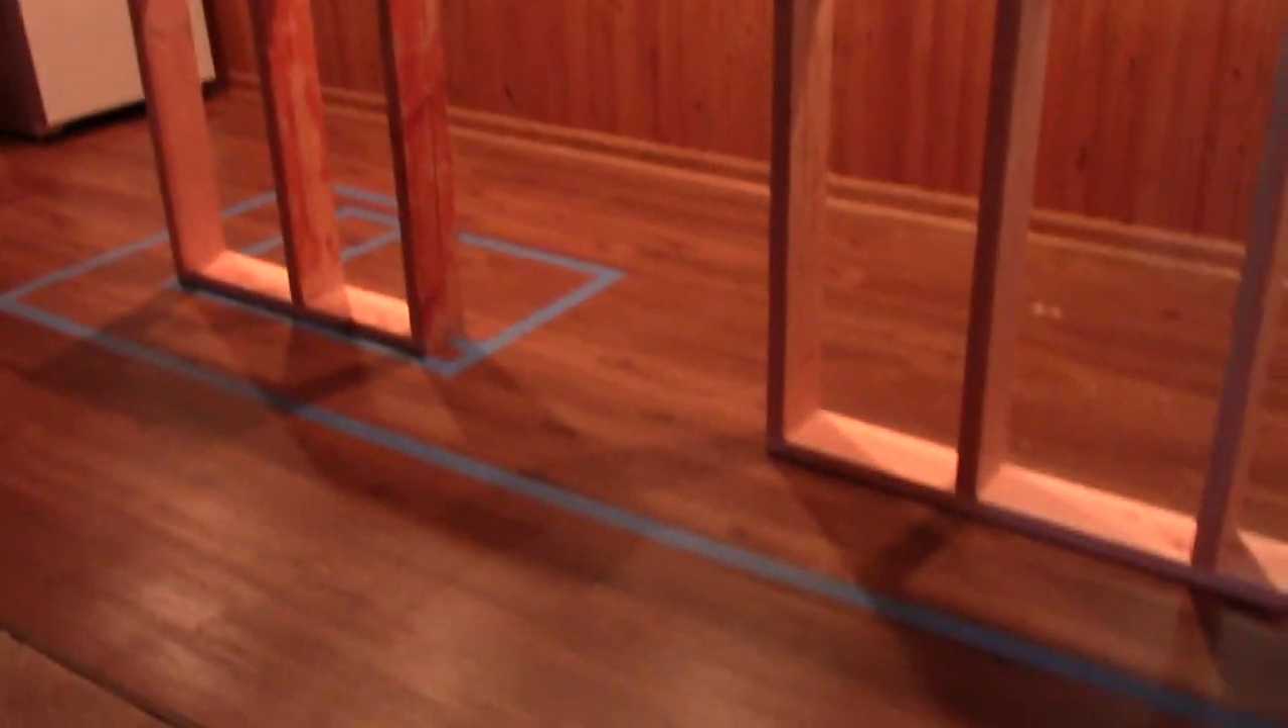Alright, so here are the first two walls up and roughly in place. I haven't secured them yet to the floor but you notice I have this gap in here like we talked about.